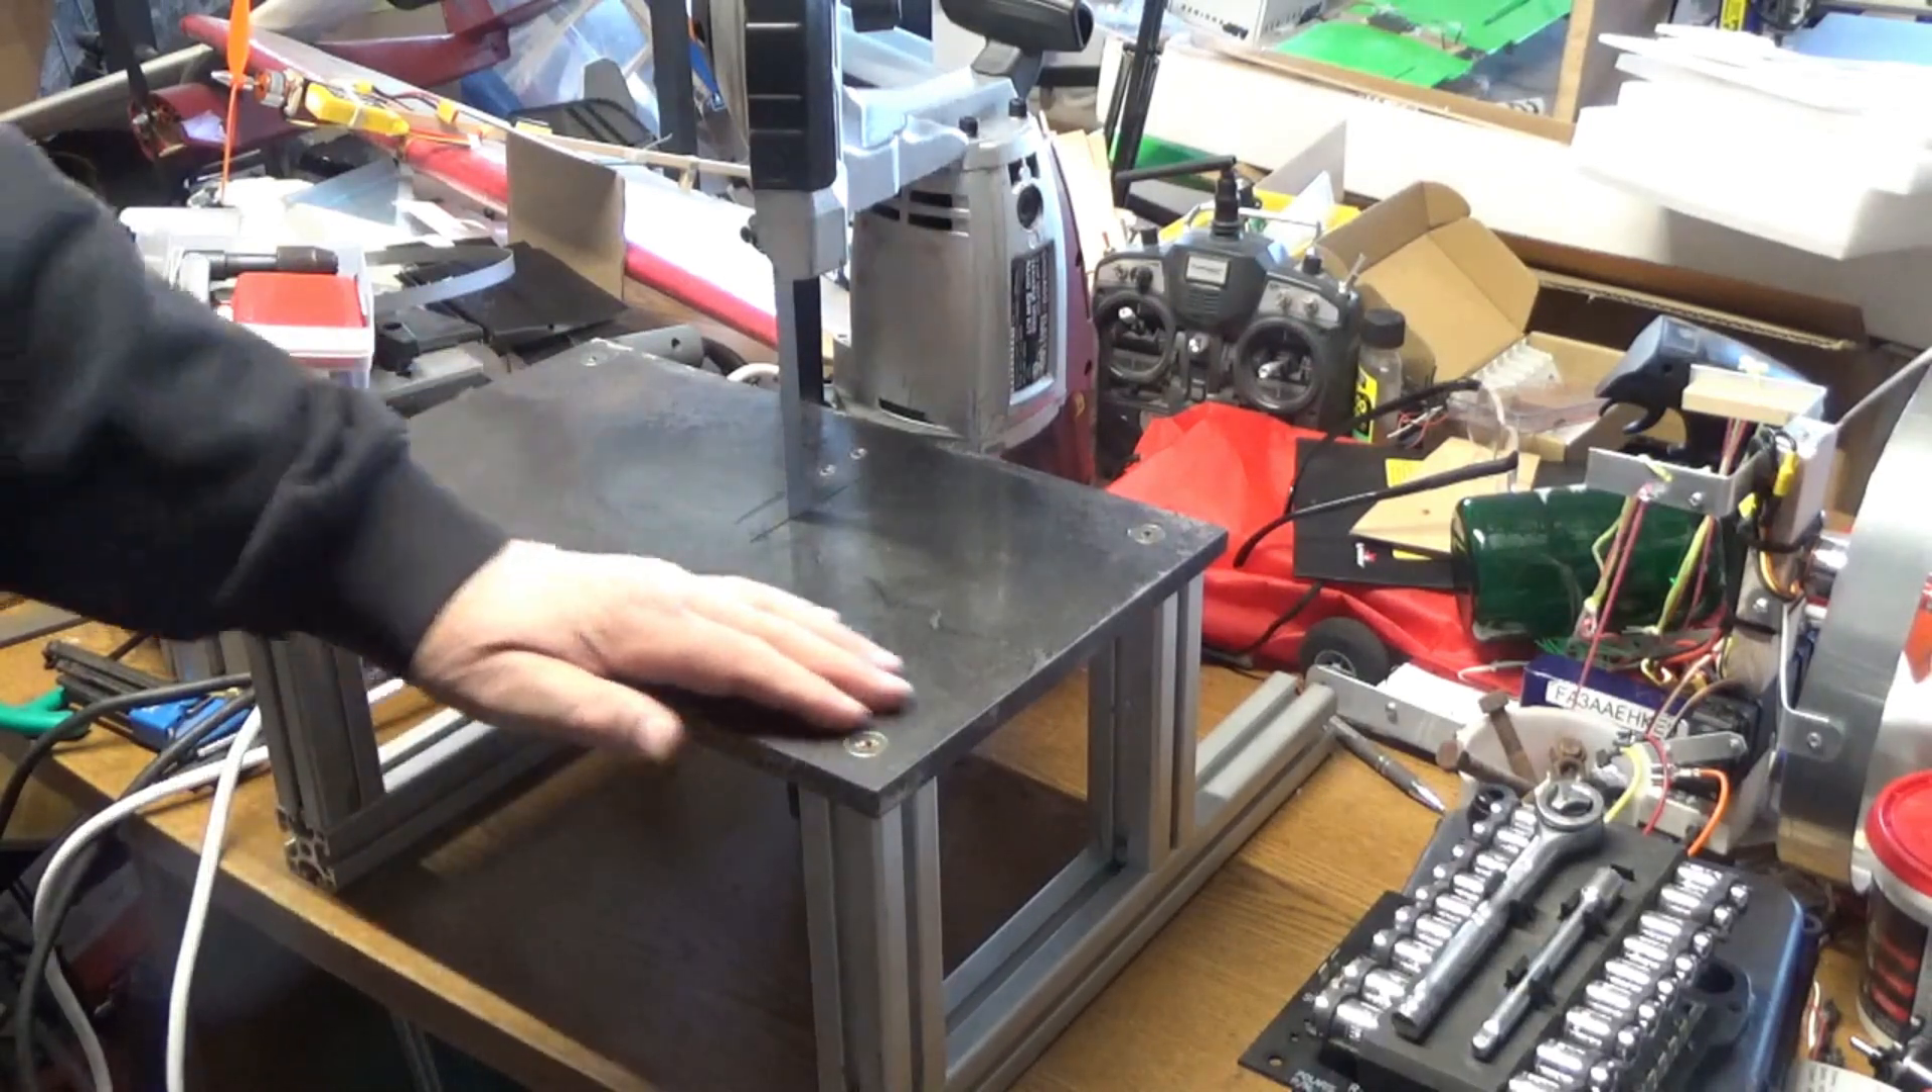So I think what I have left to do is just take the half inch steel plate off, remove all the screws, and then have some, you know, finish work on corners and edges.